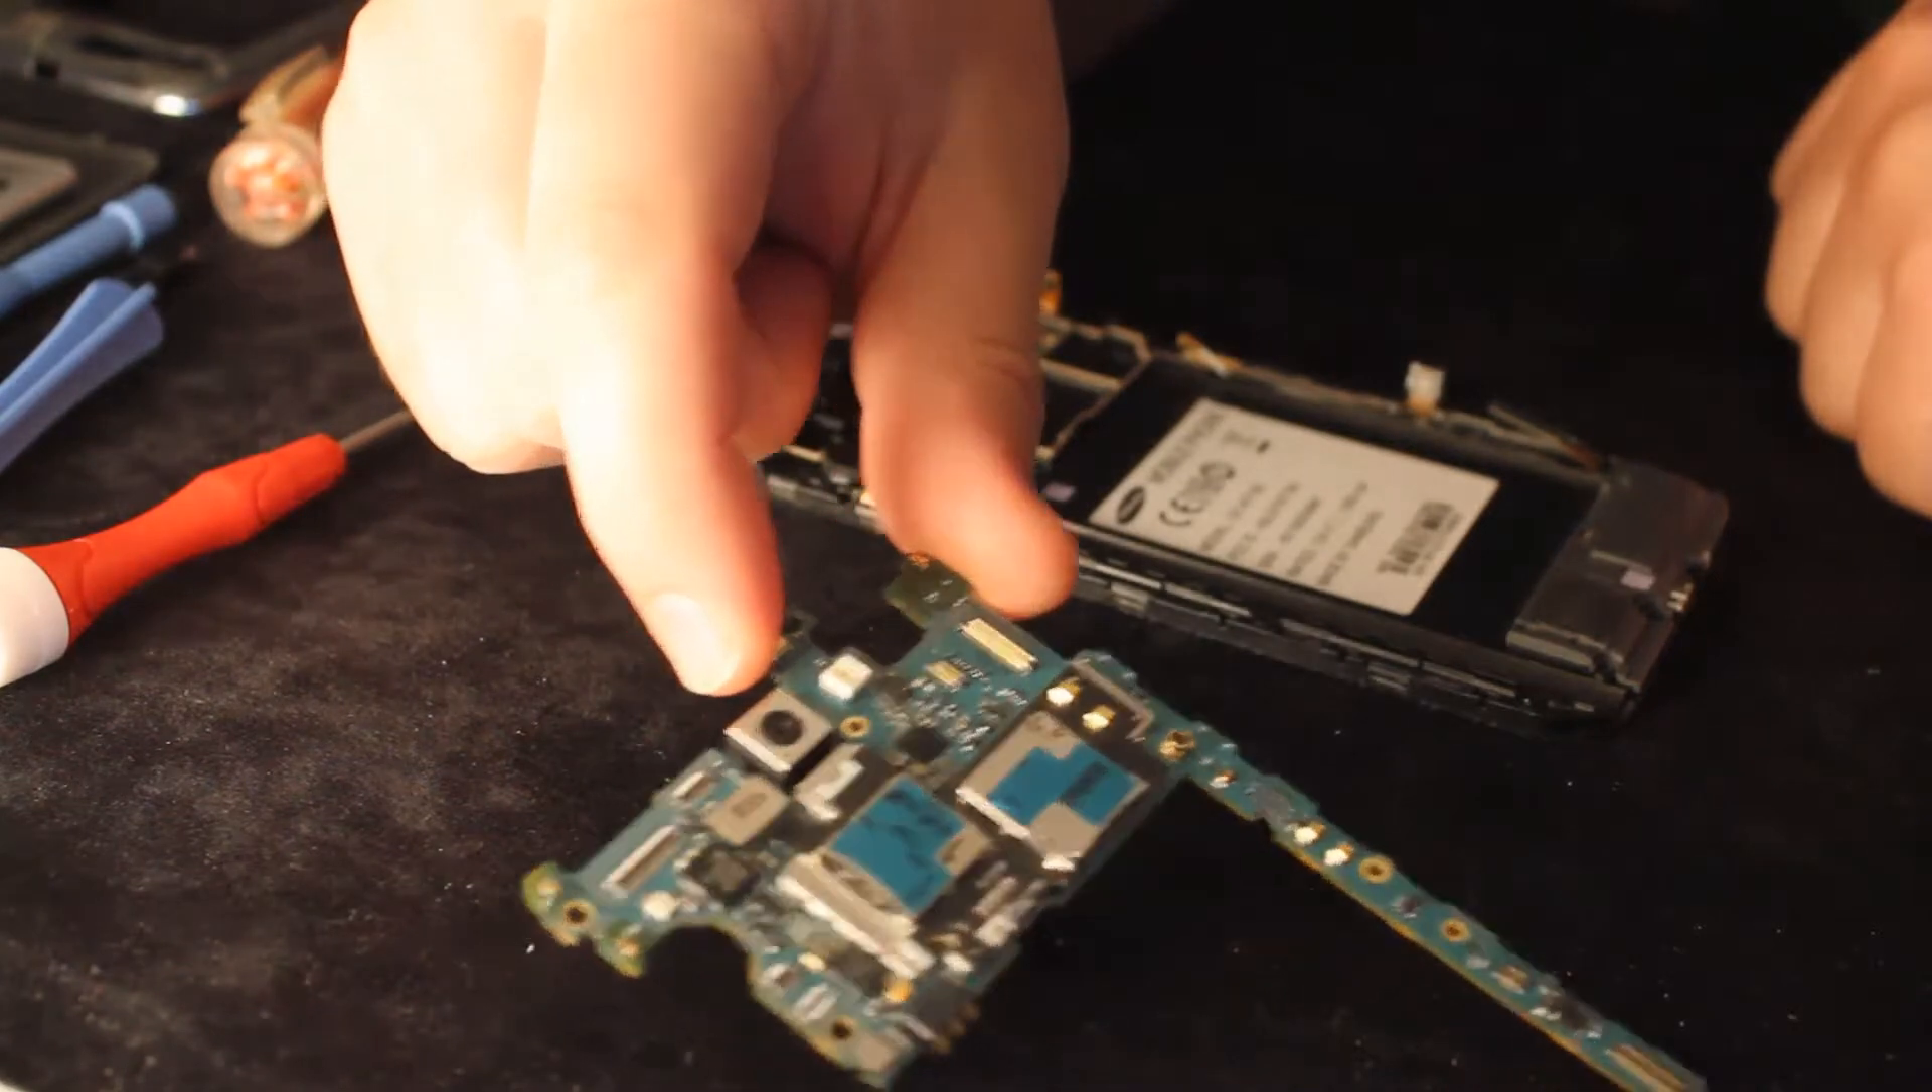This is actually the motherboard and it's off completely without any trouble.